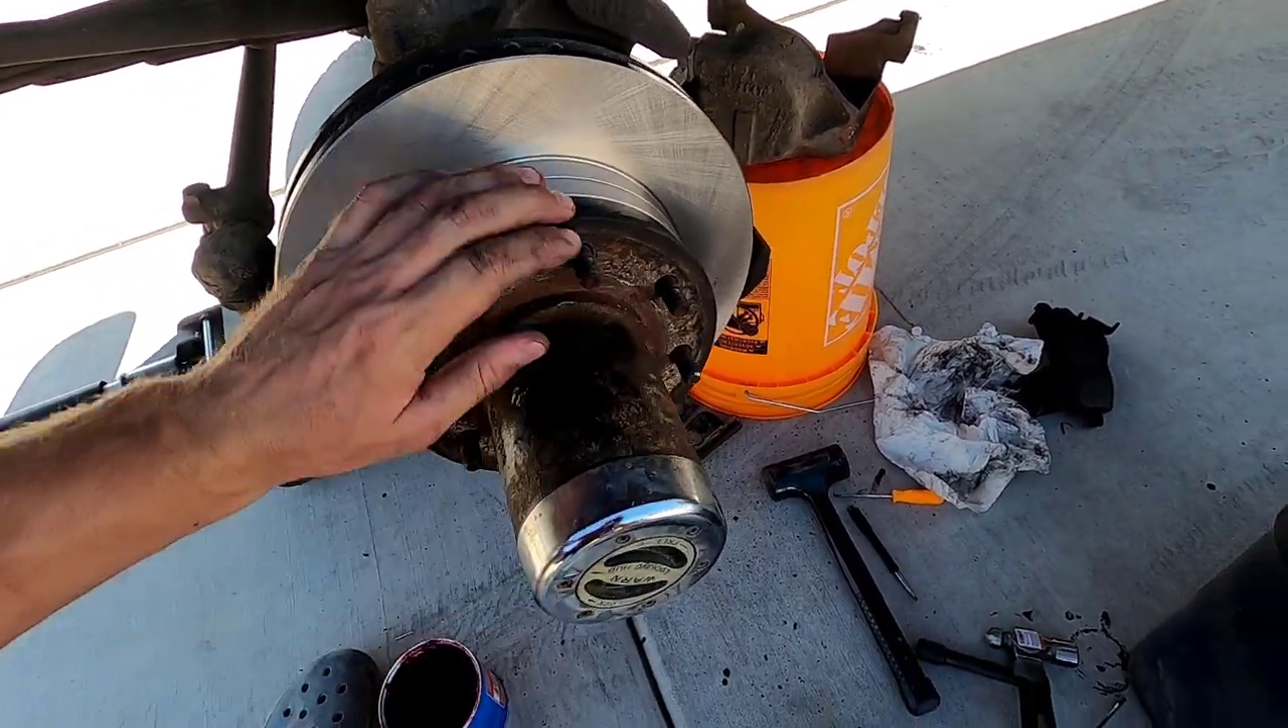All right, hub is all back together. Spins nicely.